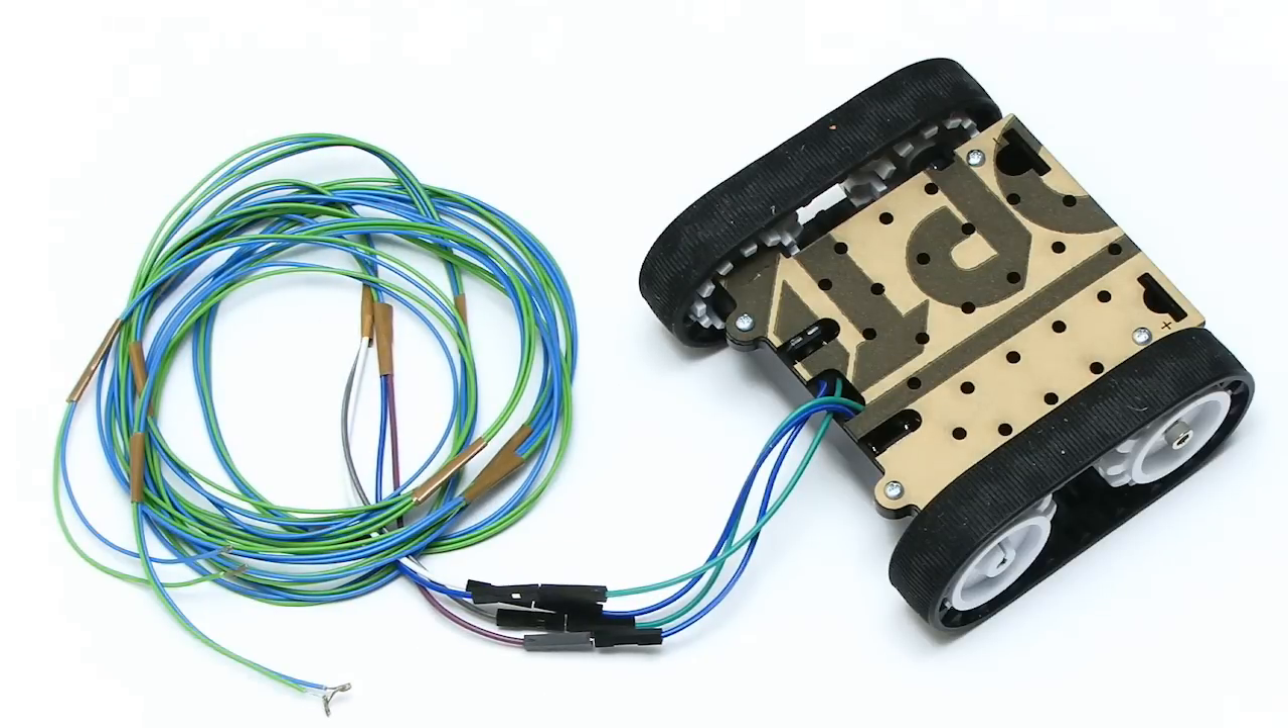I'm not going to mount a Pi on the device yet.